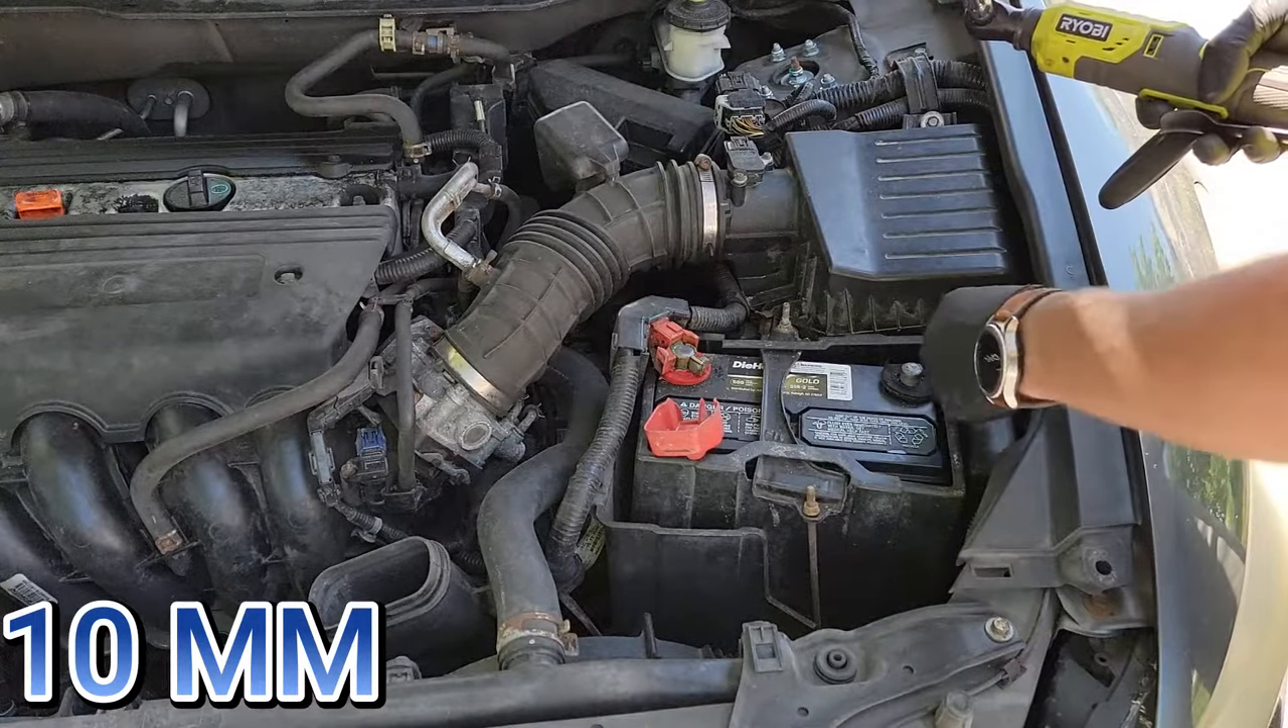I didn't remove the battery yet, but you will see me remove it shortly.